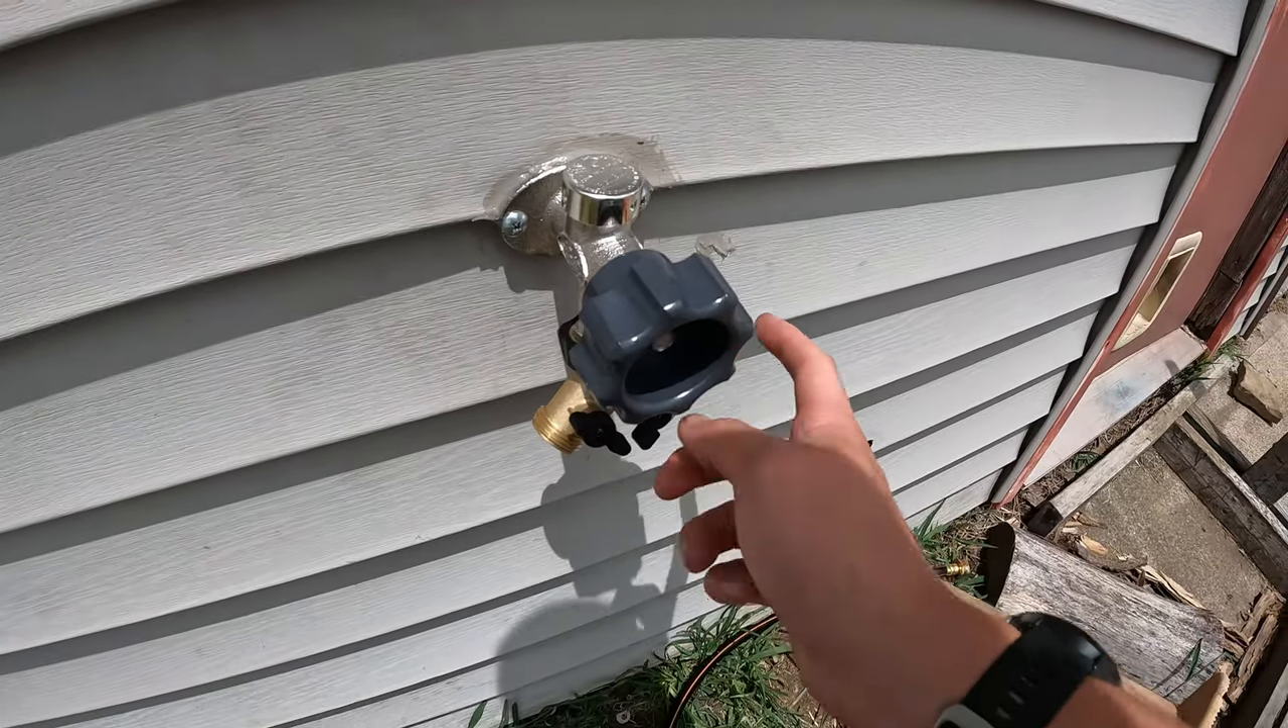And then we walk out here. I ended up getting the spigot all mounted up.